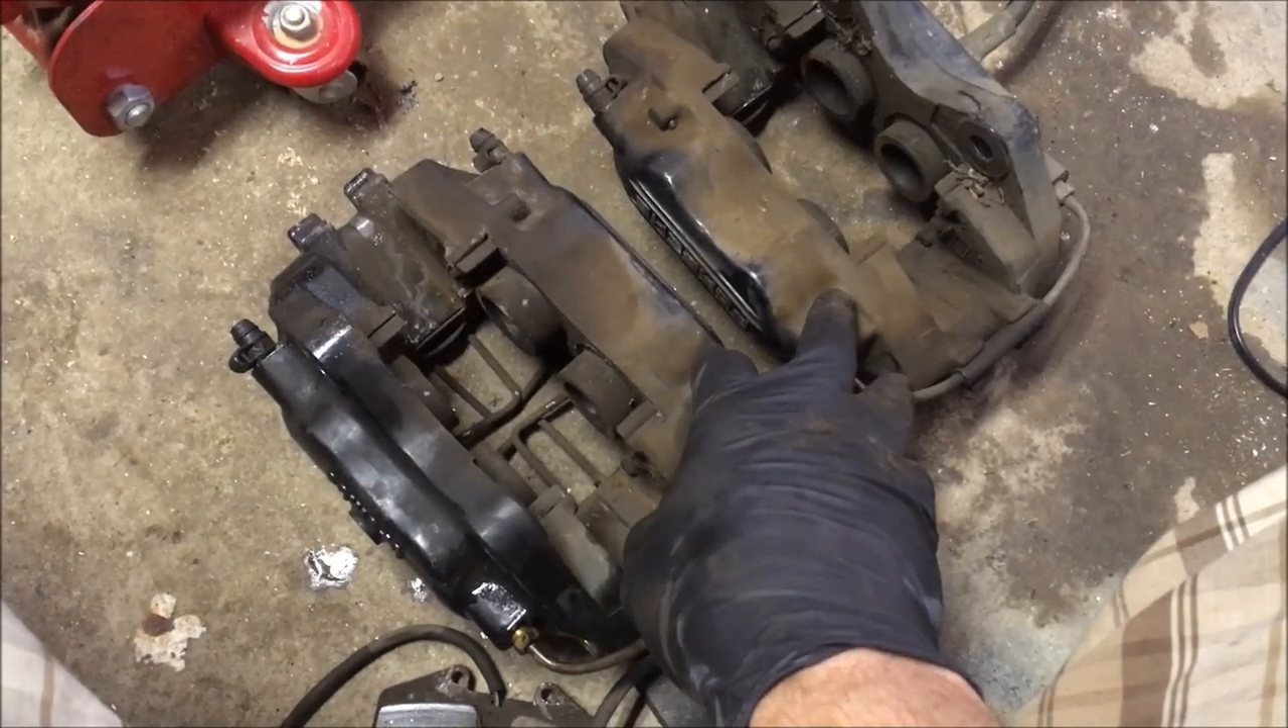Alright, I have the front calipers off now and while I'm waiting for the rebuild kit to come in tonight, I'll go ahead and remove all these pistons and get these calipers cleaned up.